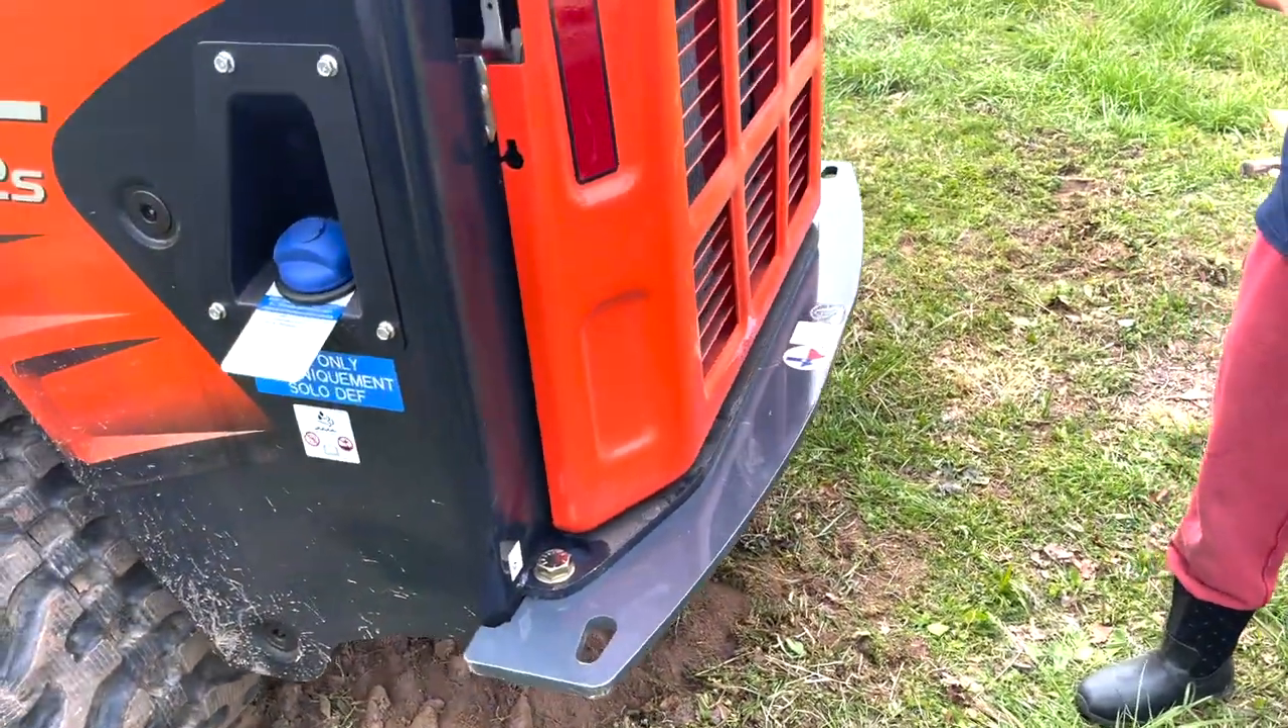We got the back bumper extender. It's installed.